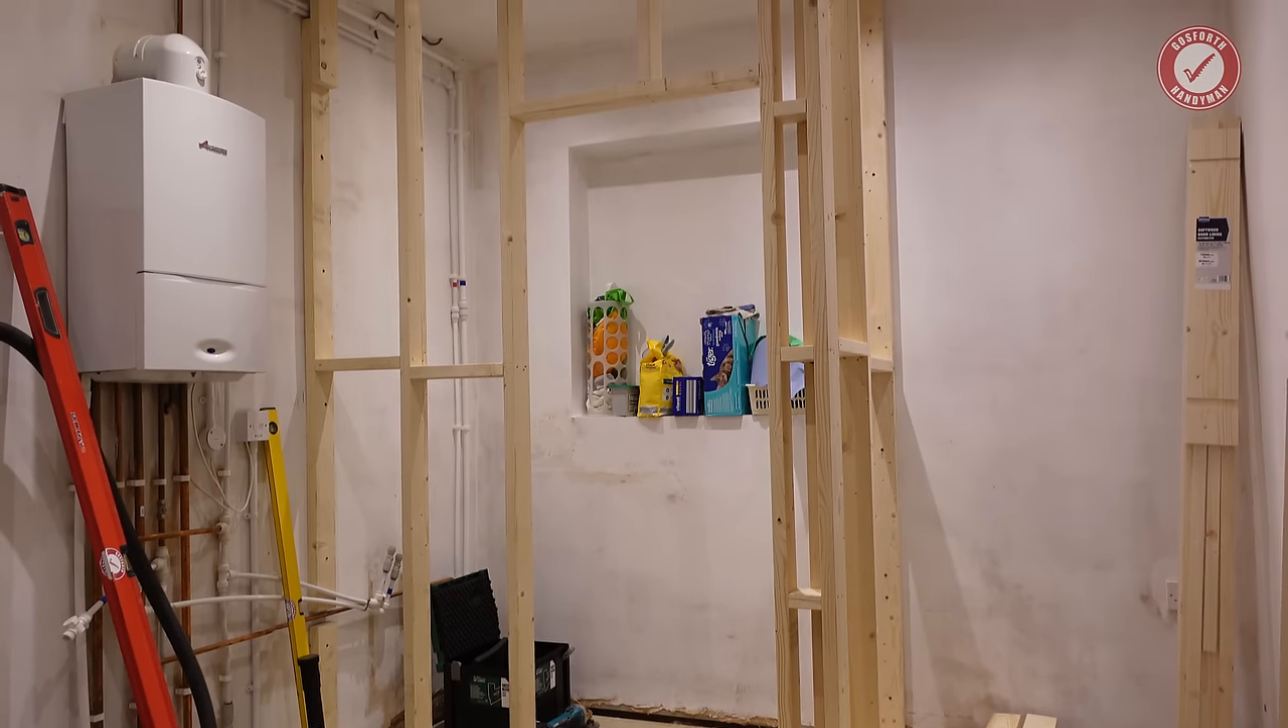At least that's the stud work done we've still got the little studs to put at the back here.